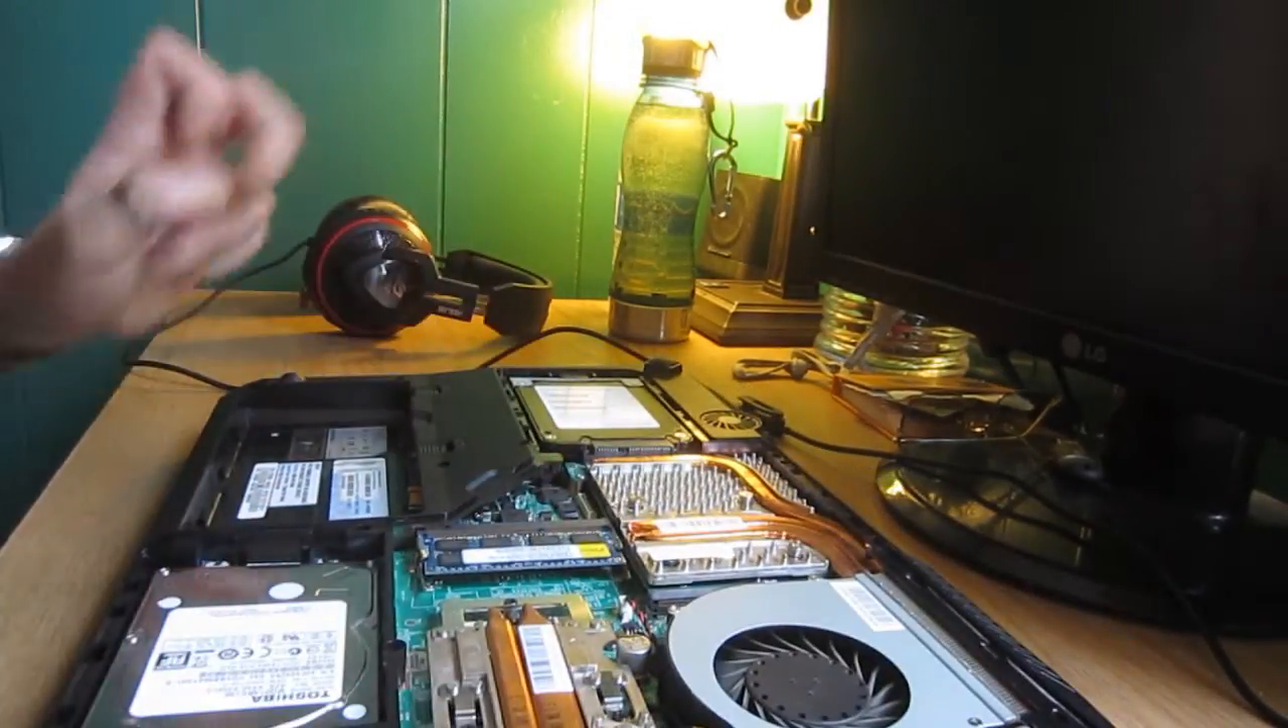So yeah the case is off you can see all the beautiful insides.